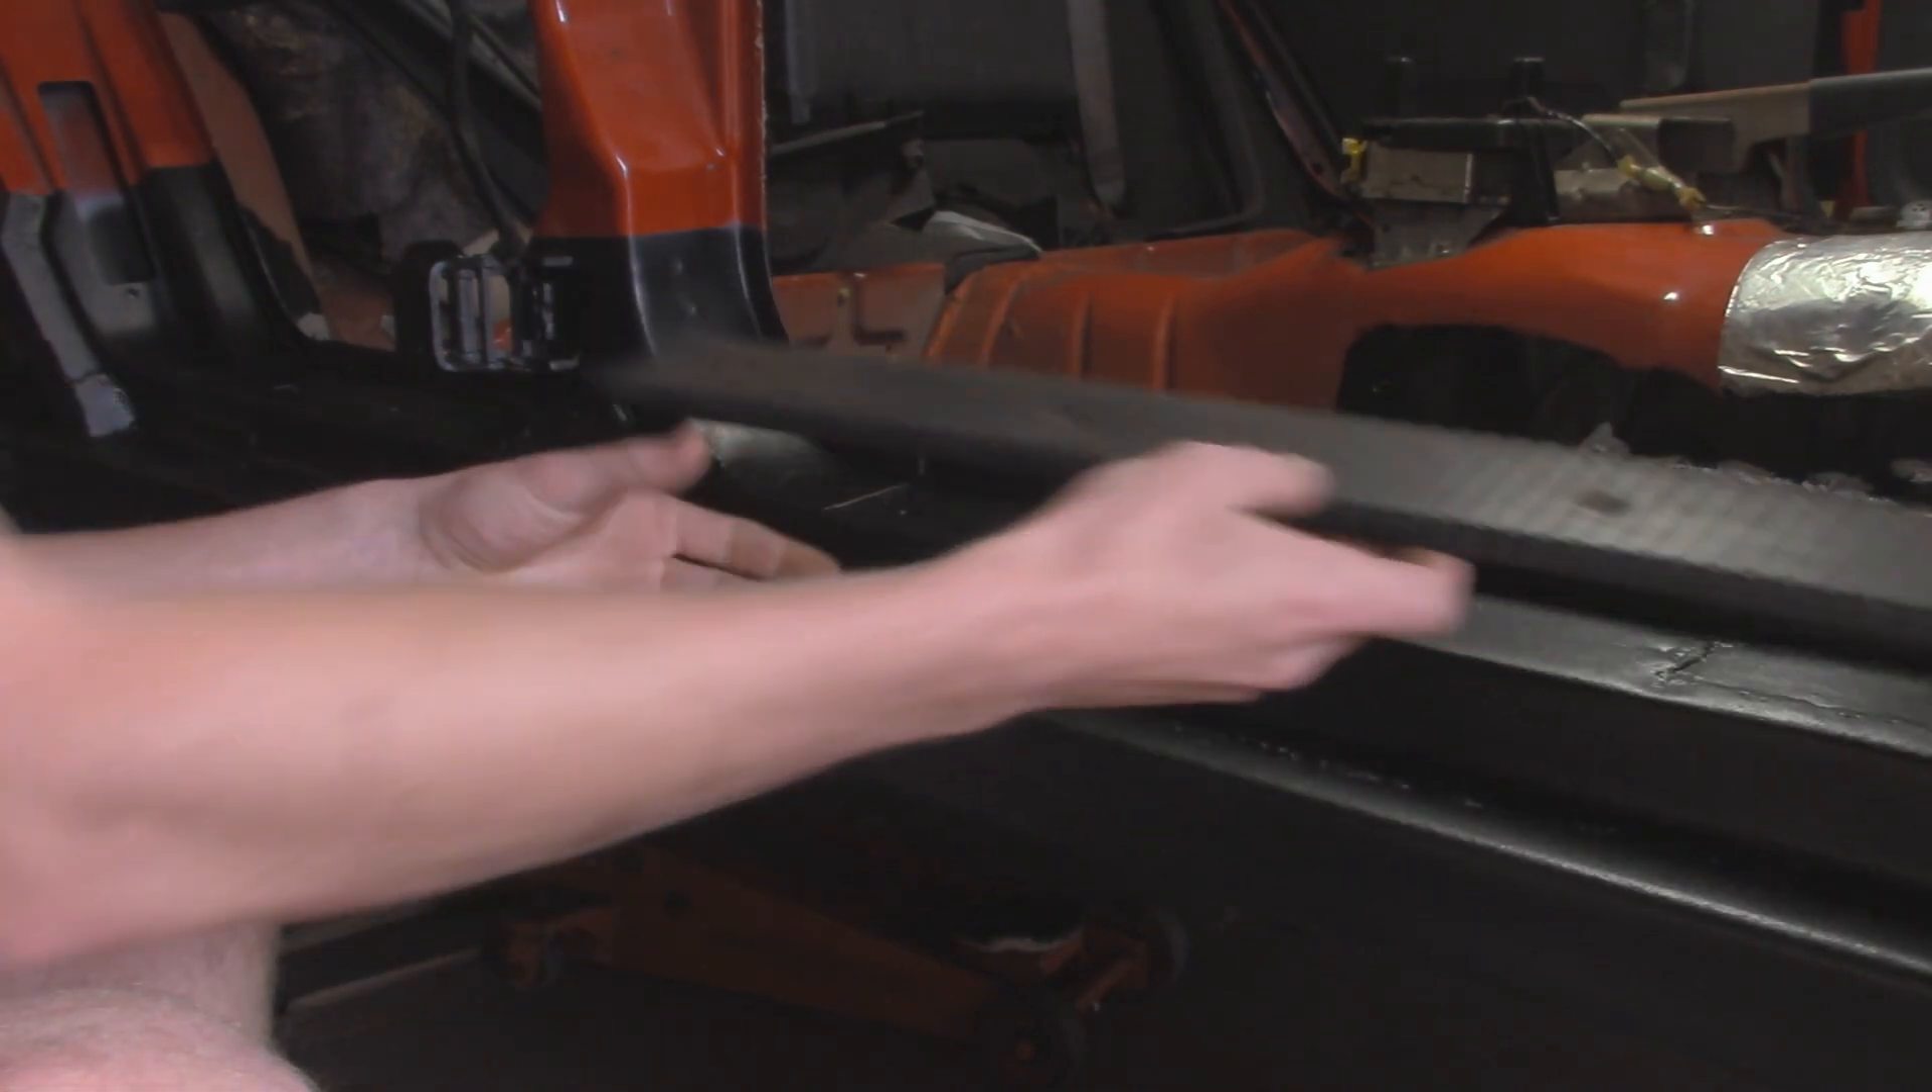We do have a few more things that we got to do on this side such as putting these step panels back into place.